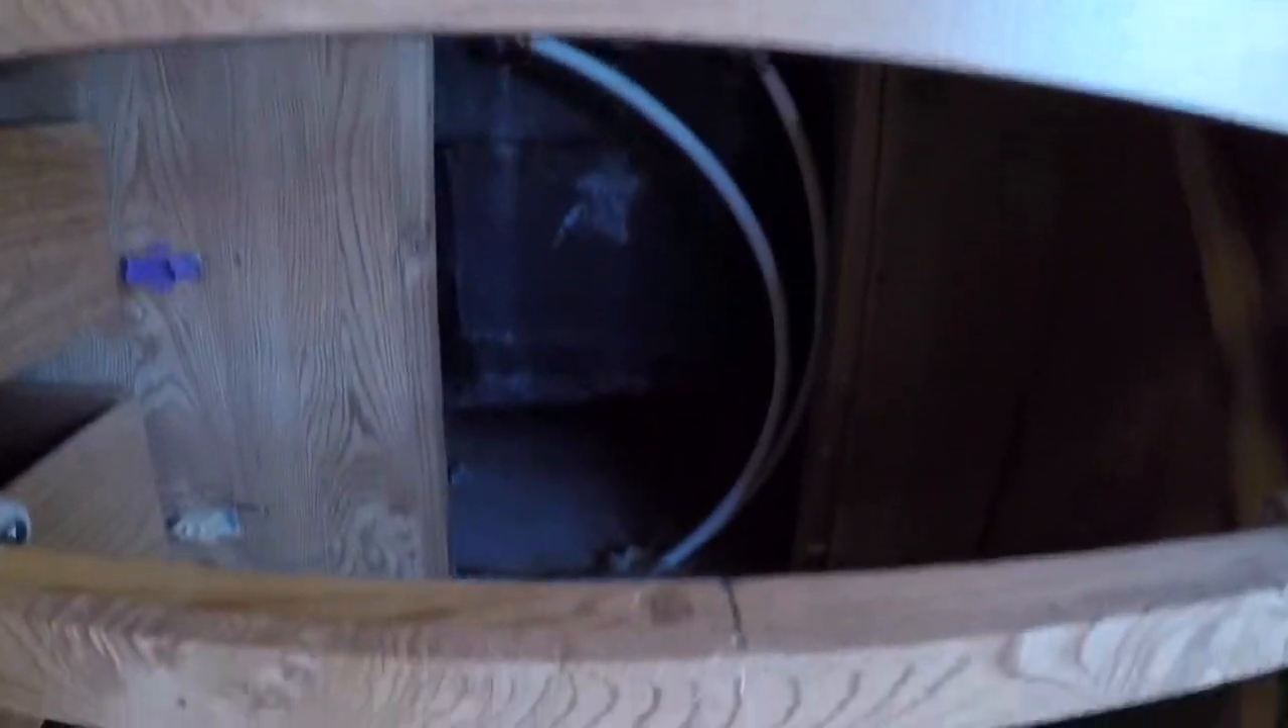We still haven't put these last three drawers in because we've got the plumbing for the for the bathtub right back in there.